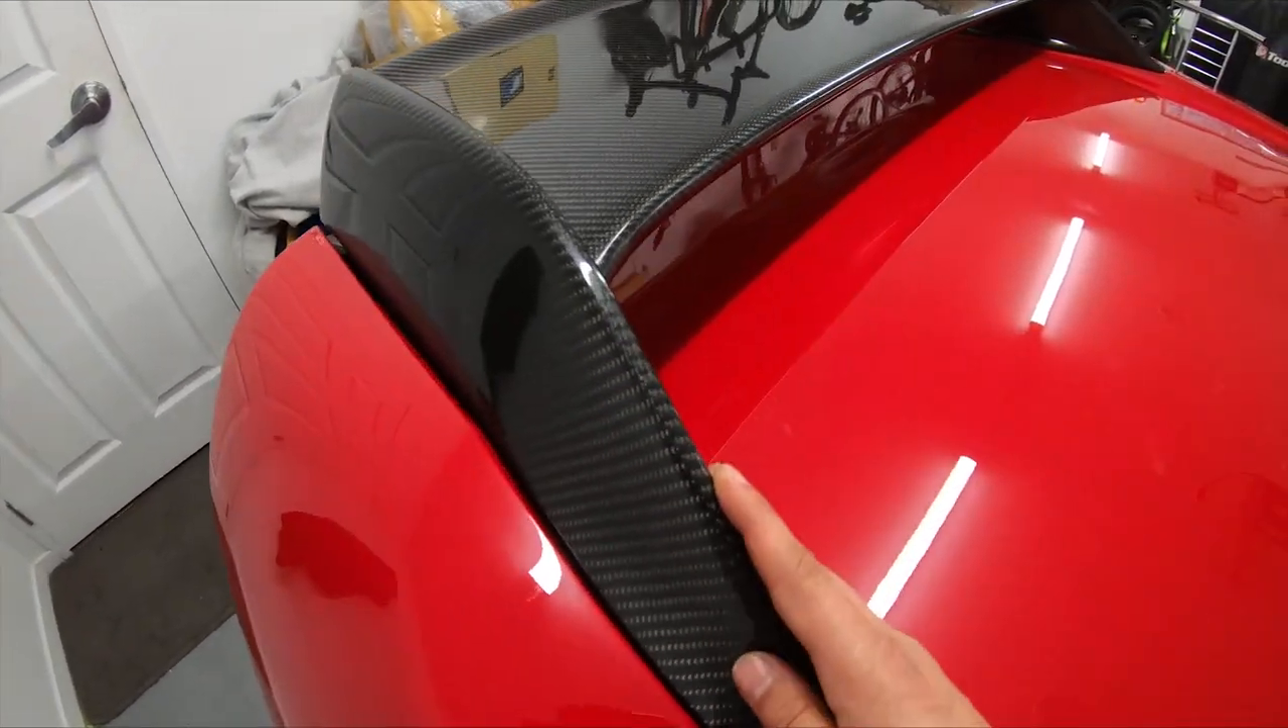All righty so the wing is installed and as you can see very very tight one here.